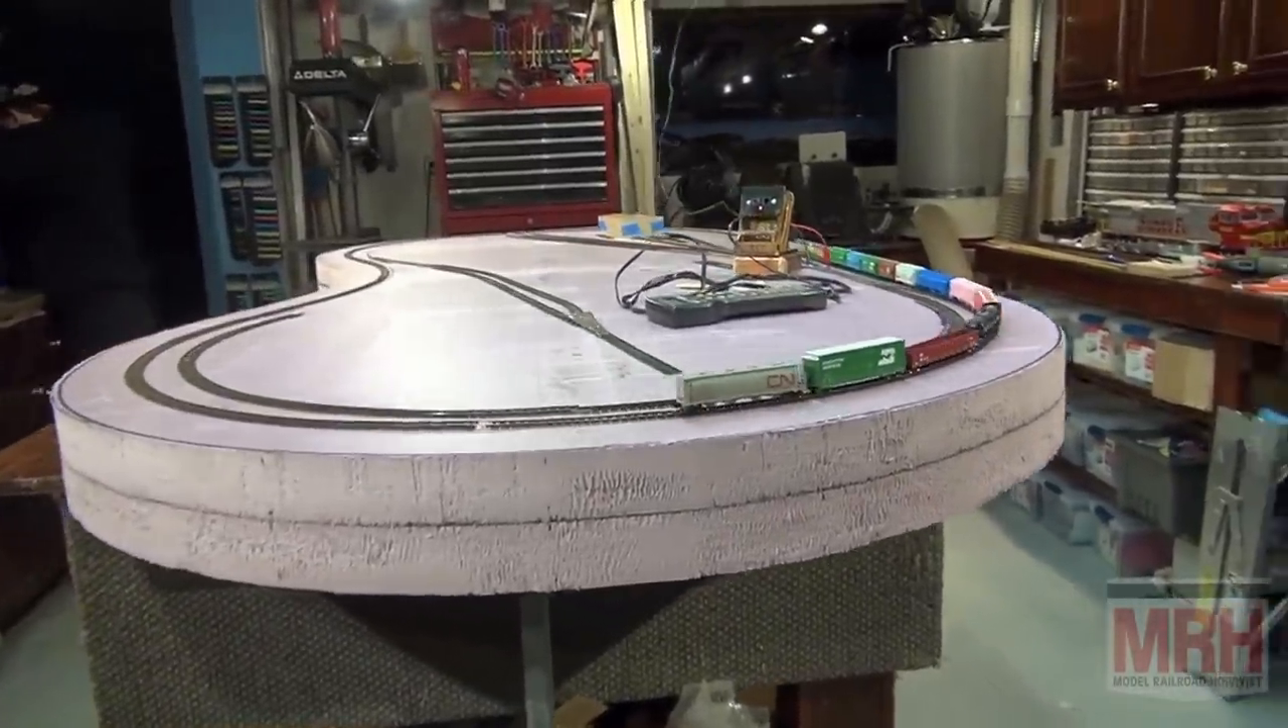With that, we've got a completed outside main line, we've got a four inch thick layout that's ready to have its additional sidings and yard trackages for storage laid, plus the inside main line laid.